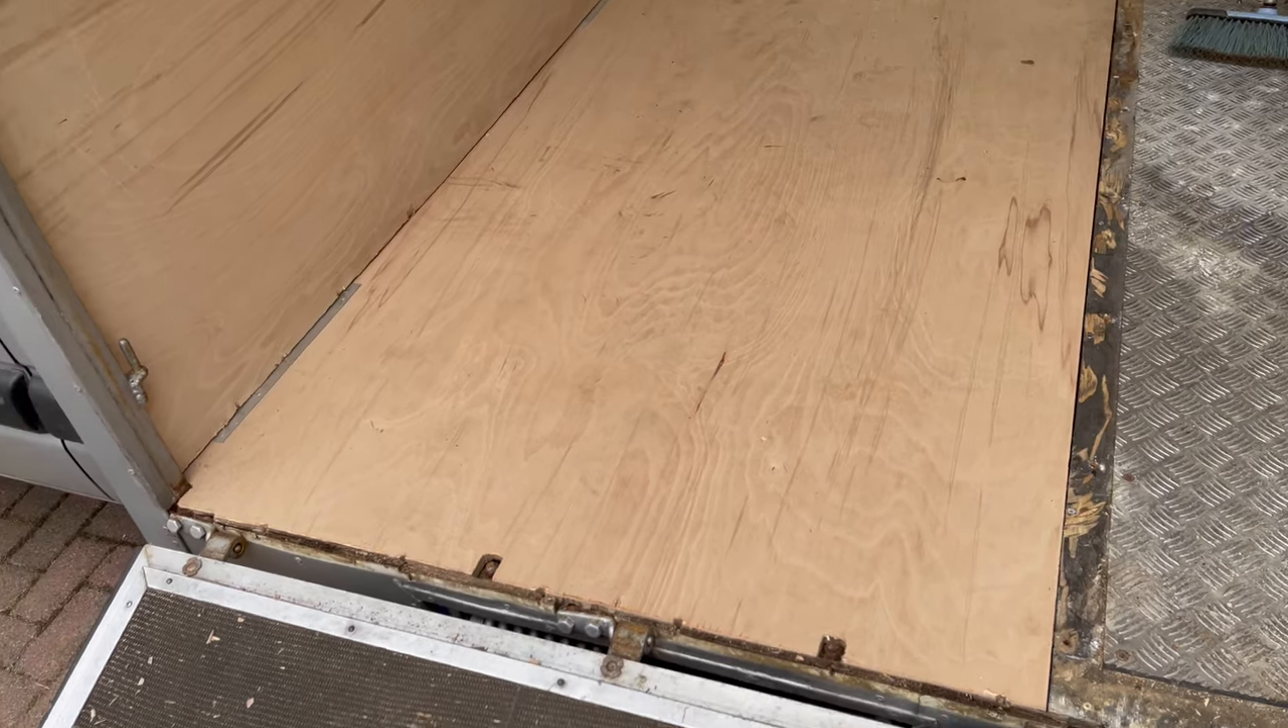That's the old piece of uh wood rotten wood cut out and removed and this is a new piece of structural hardwood ply.